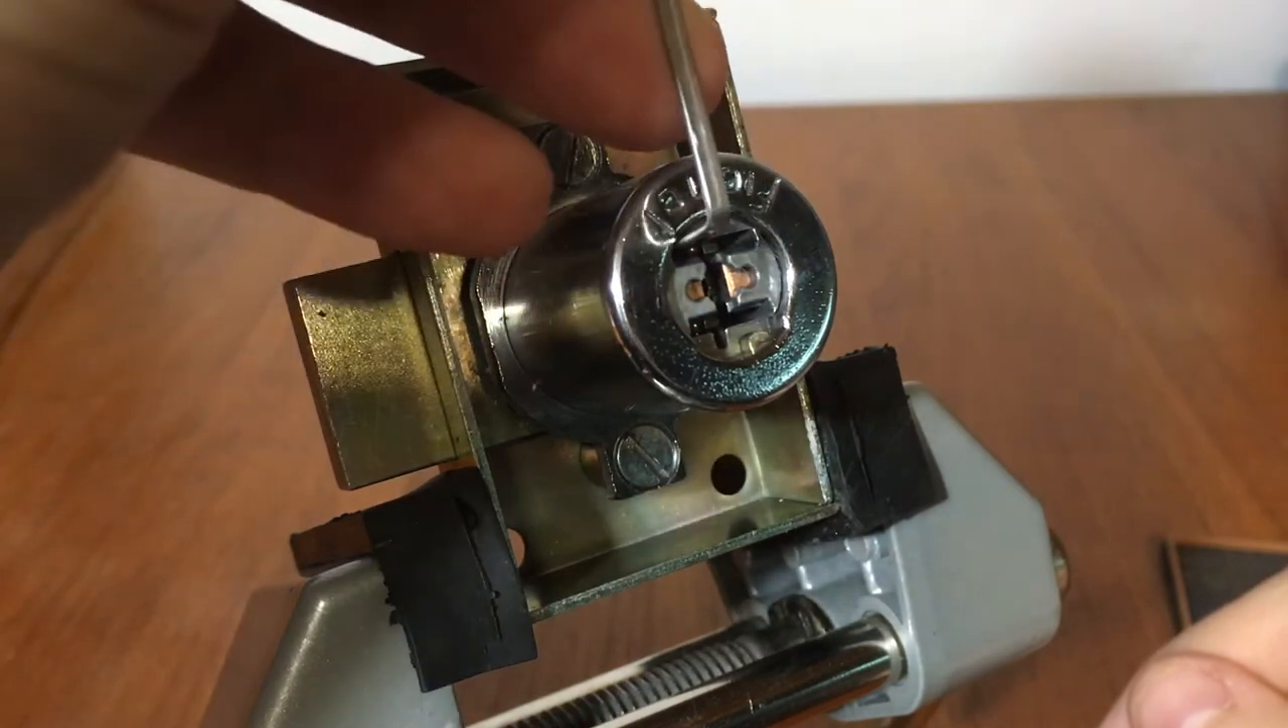All right, I've got the lock put back together now.